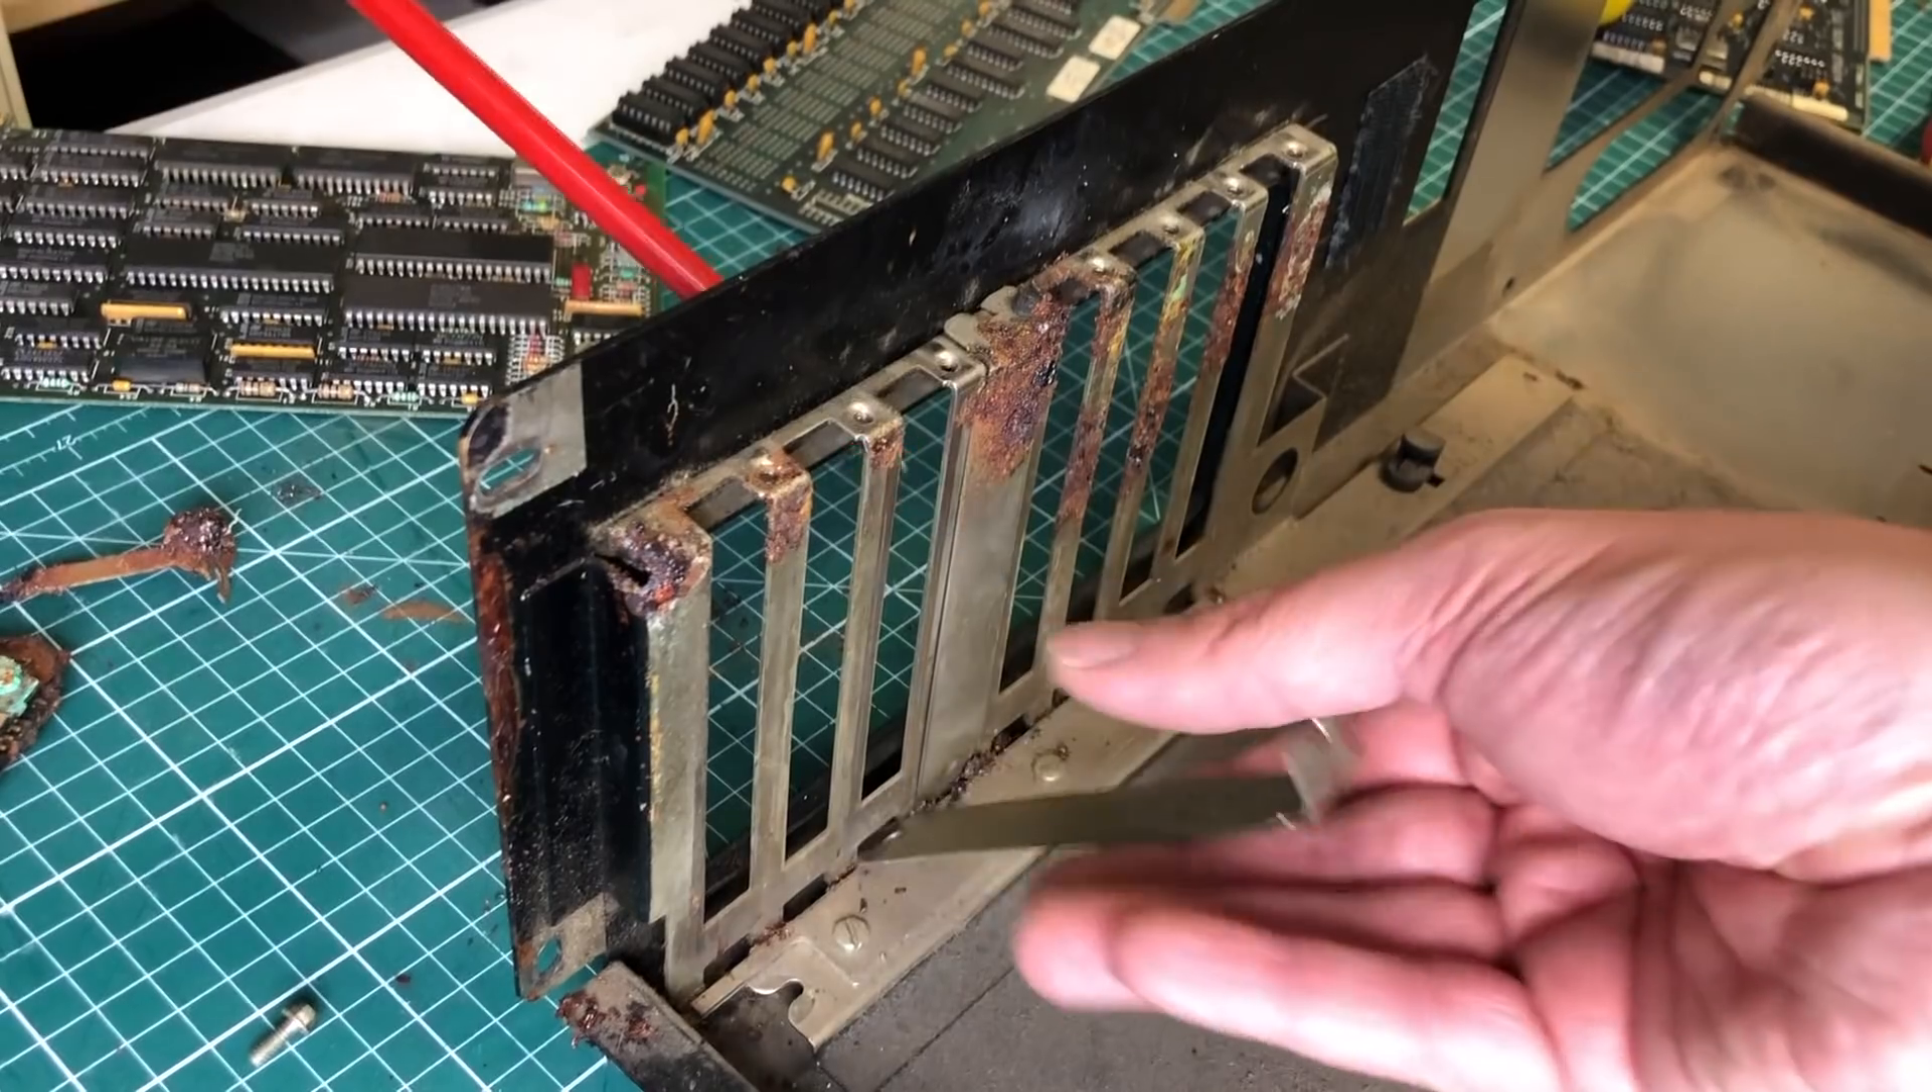There are still some slot covers that we need to remove.